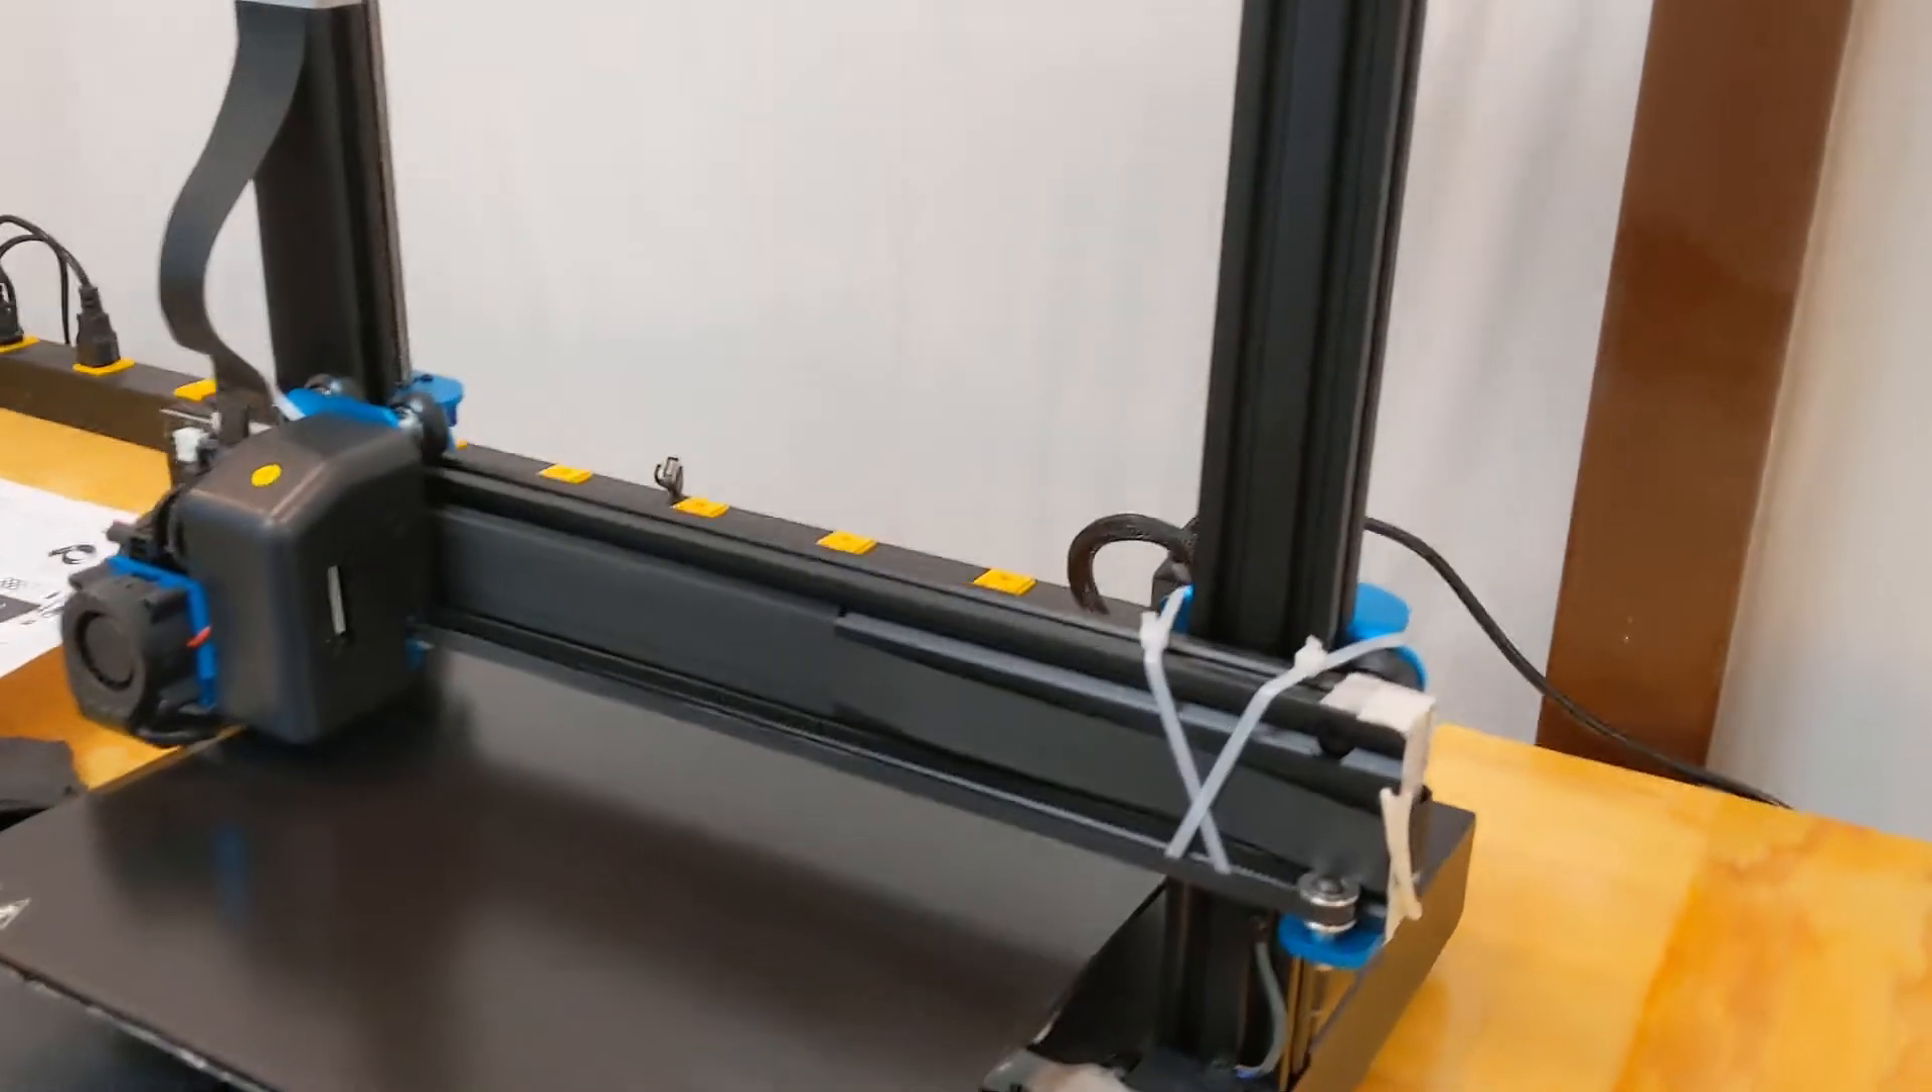Okay, I have the XZ gantry on.